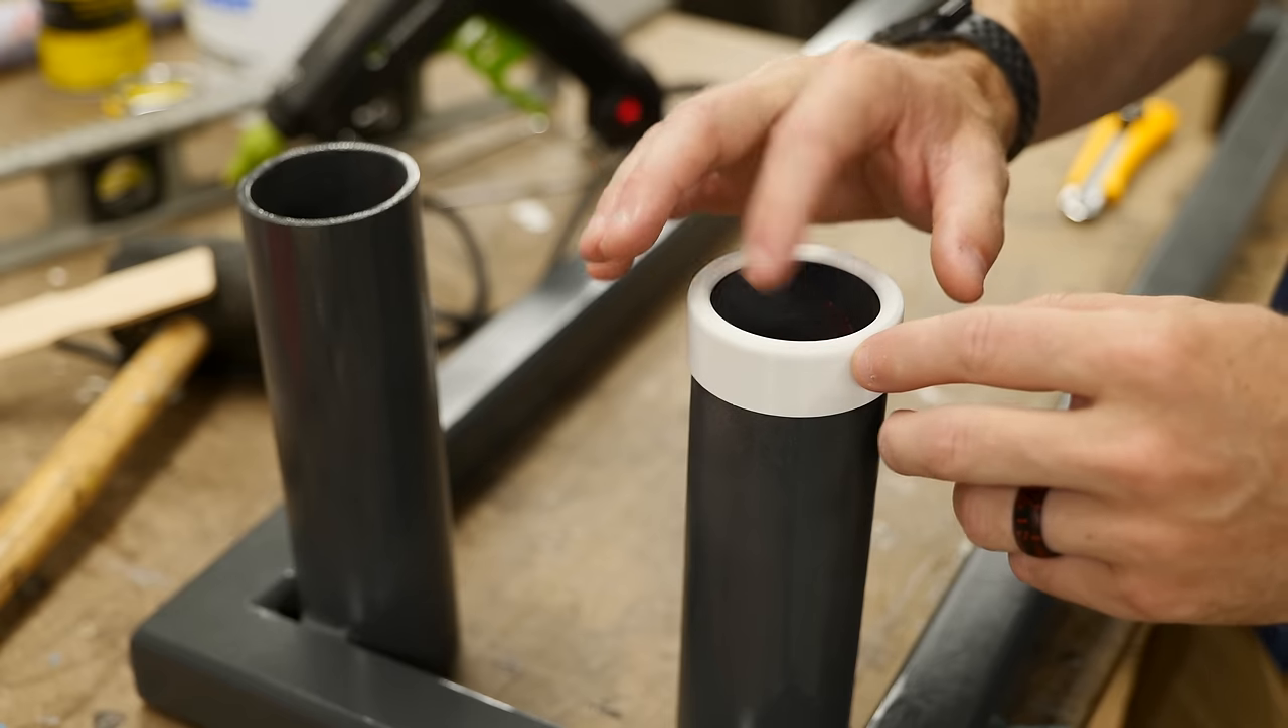And these caps are a perfect fit but I want to make sure that they stay in place when you're putting the barbell in and taking it out.